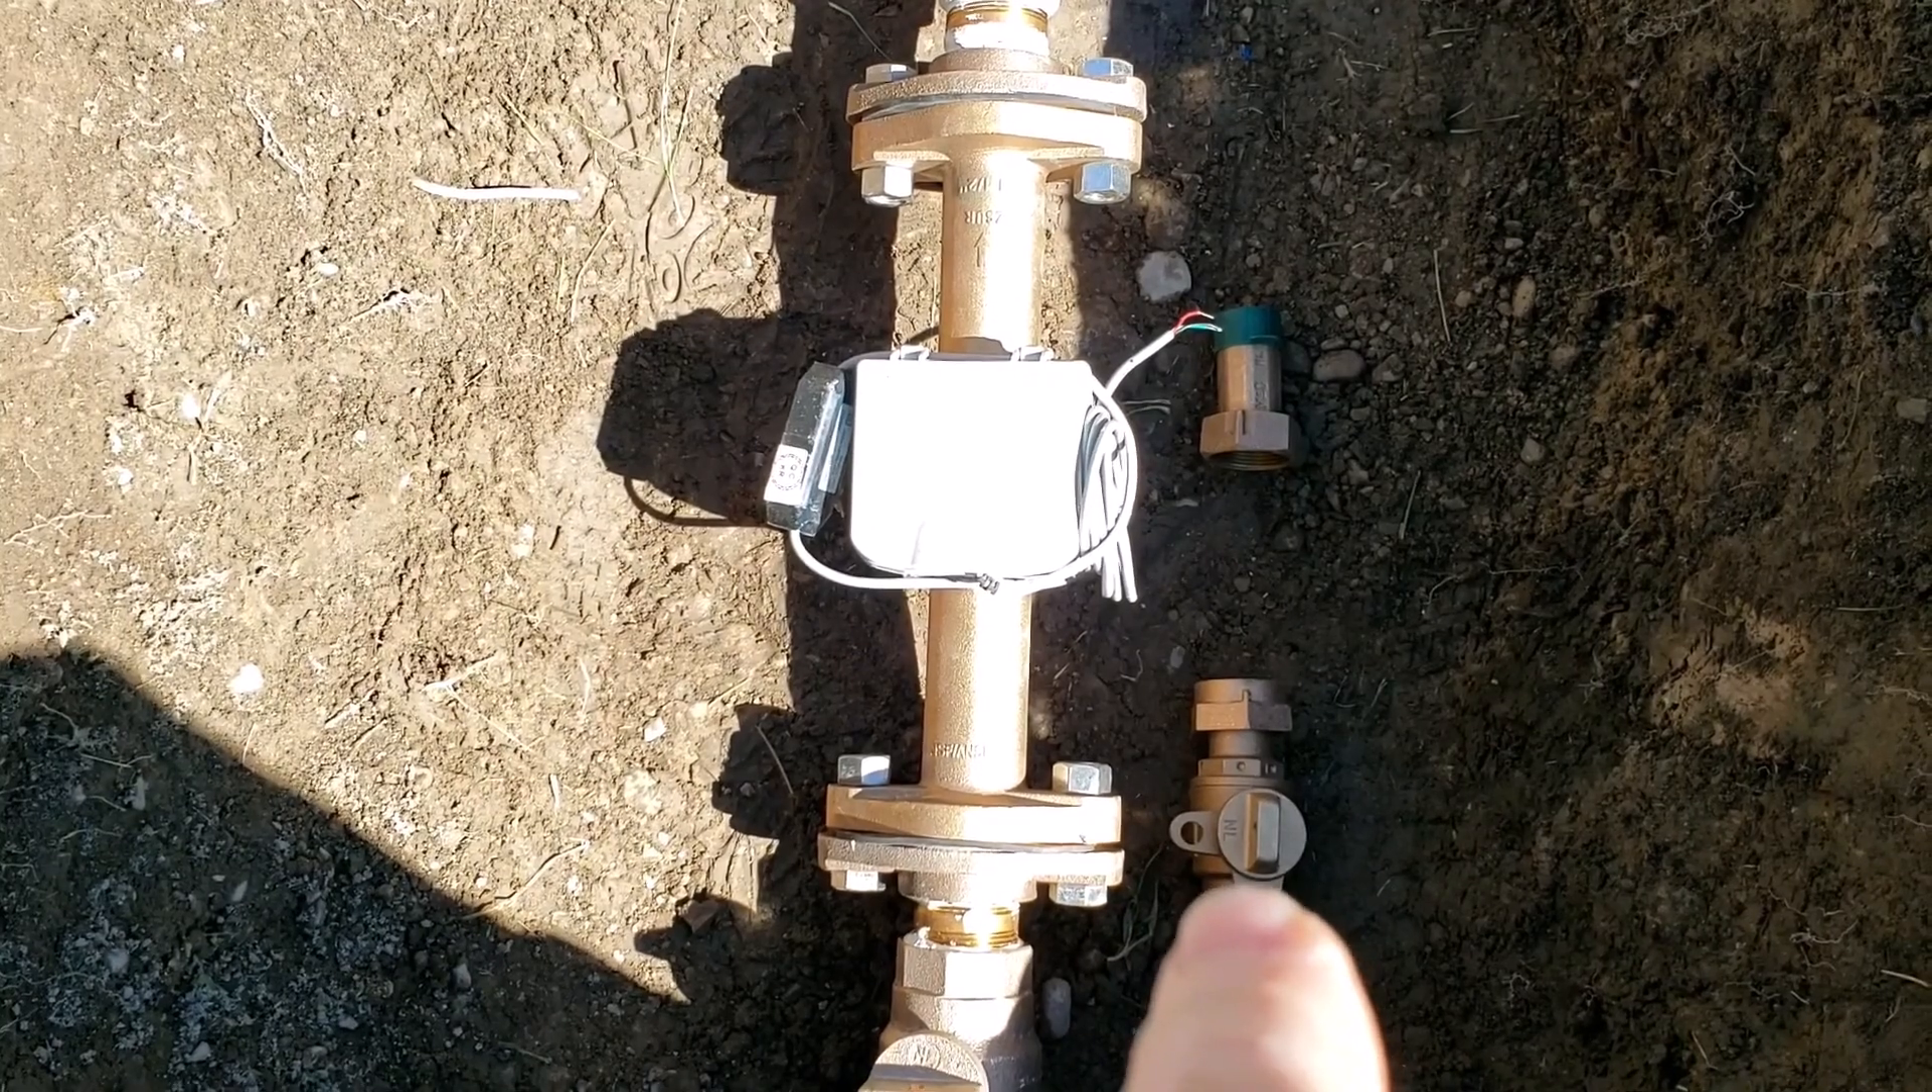So here the section of pipe has been removed with the old components, and the new meter for the secondary system has been installed.